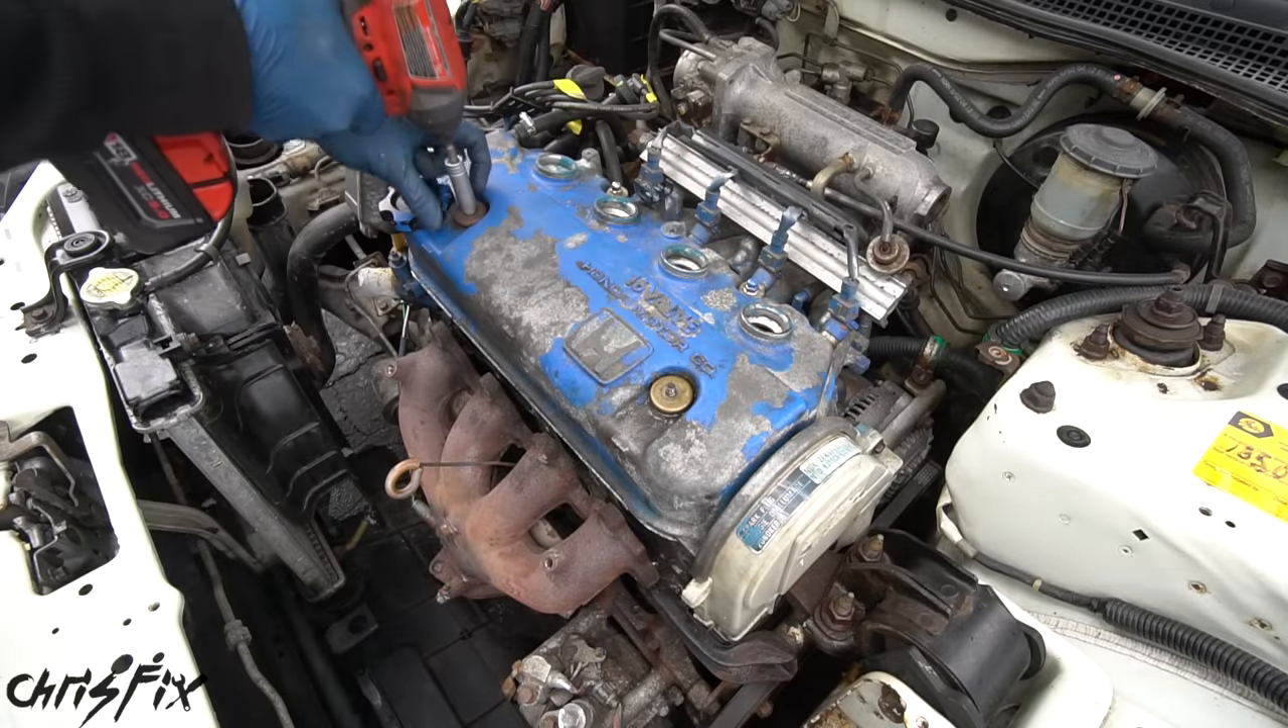All we have left is the valve cover and timing belt and we could get to that head.